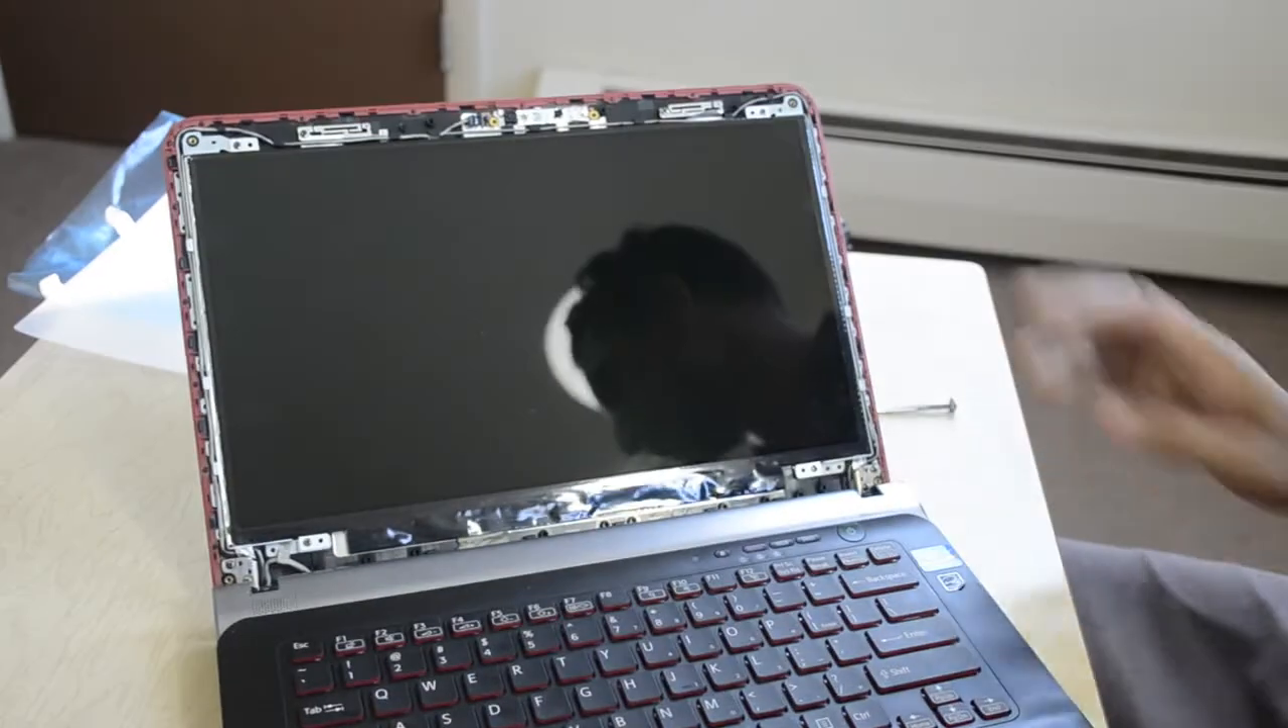Okay so I think we have replaced this new screen so we just have to put back our plastic cover and we are all set.